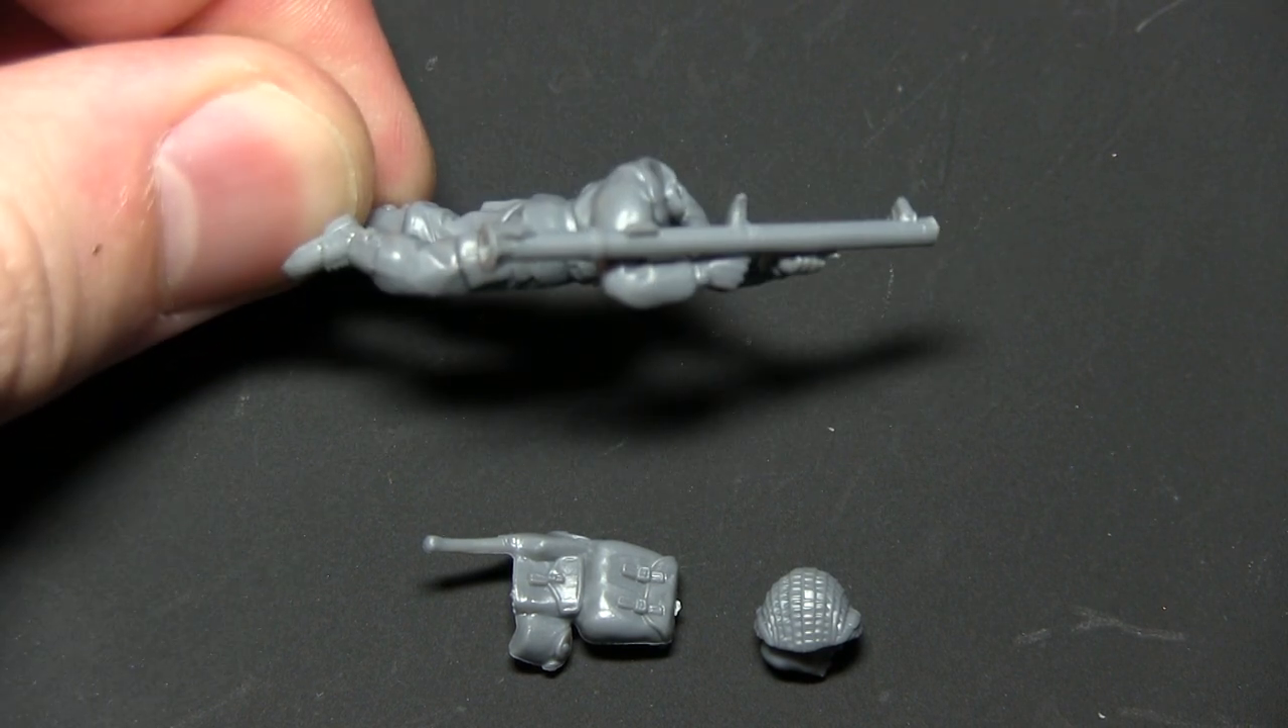So here you can see we've glued the bazooka onto the arms and it looks like the bazooka has been held at rest as the paratrooper waits in ambush.